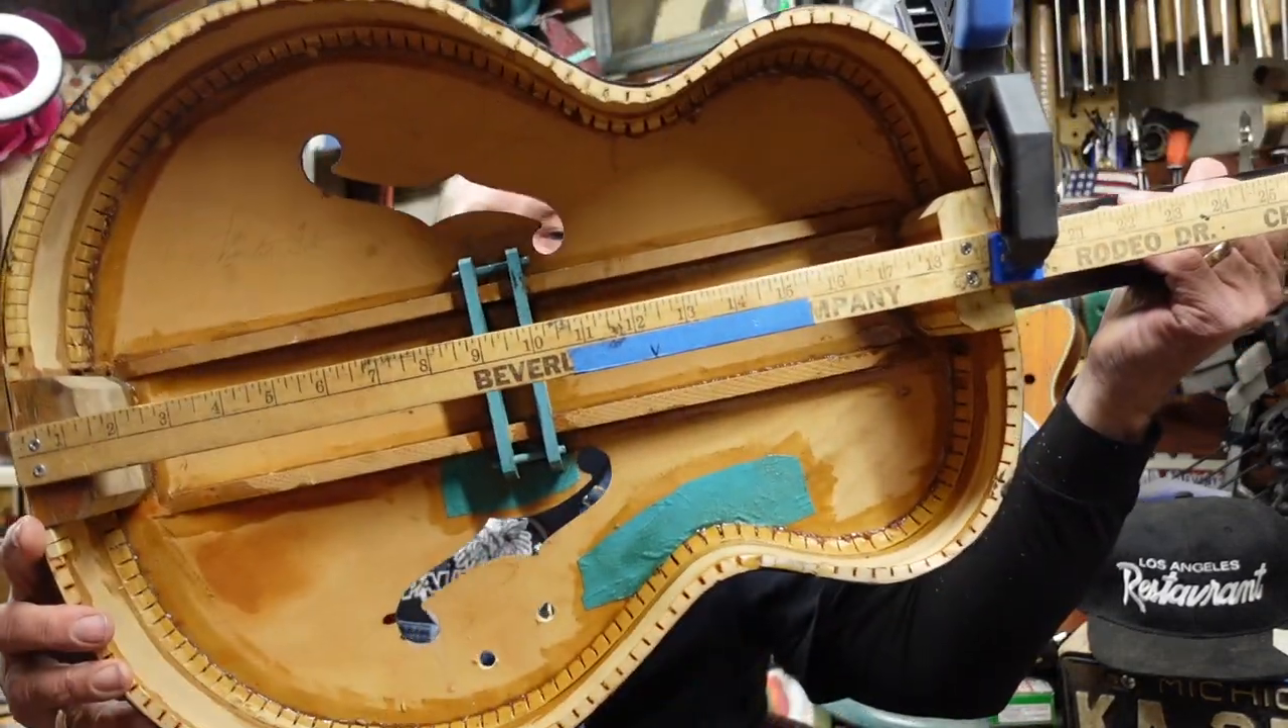So we got a clamp on the neck. Notice the back is still not on.